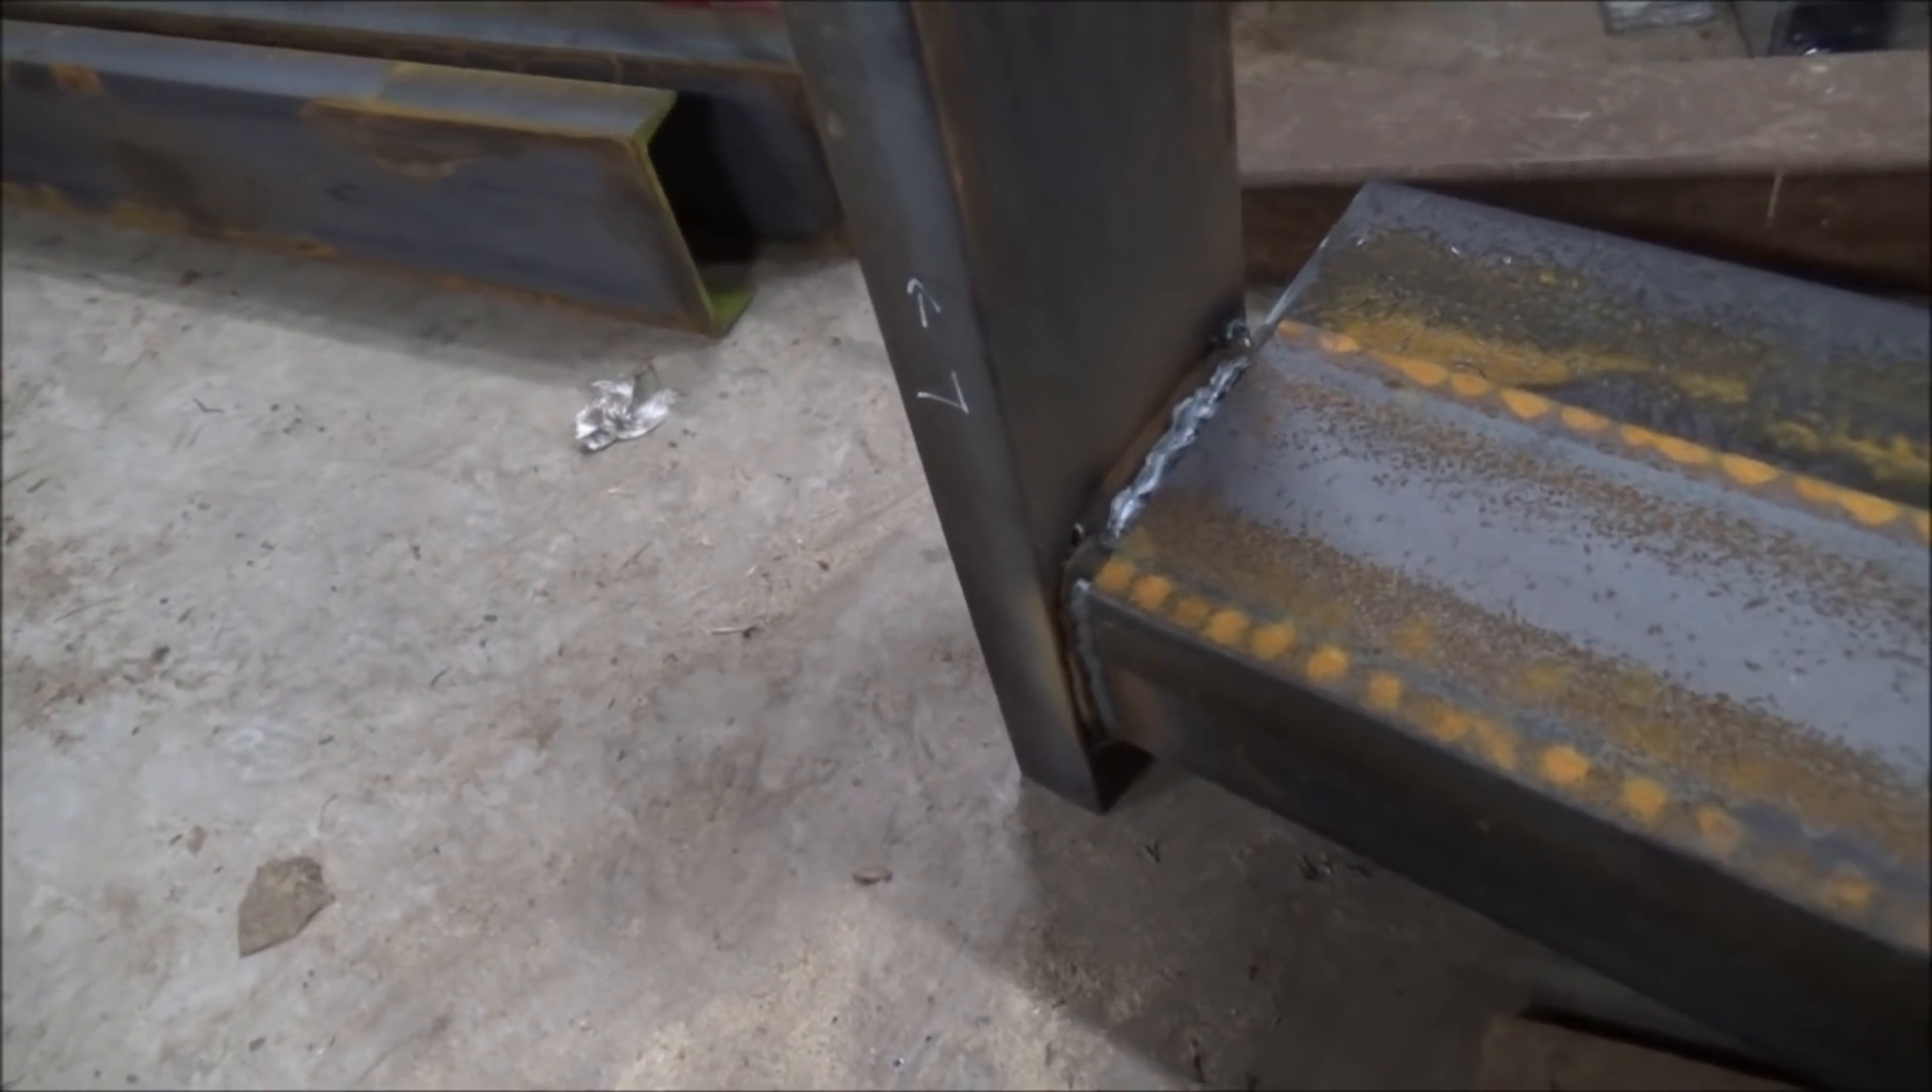So I've got my upper brace welded on there.